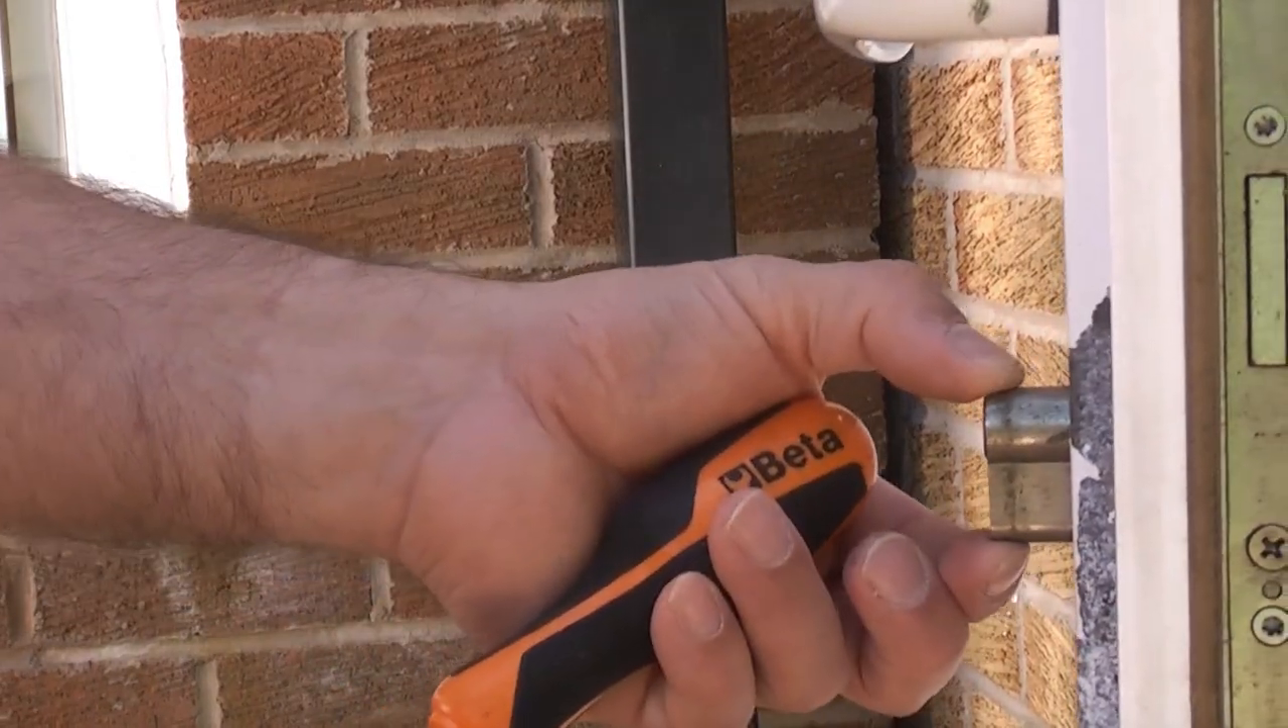I do have to point out that I've actually just put this in here just to demonstrate this lock is not actually the correct lock for this door and it is actually sticking out considerably on the other side.